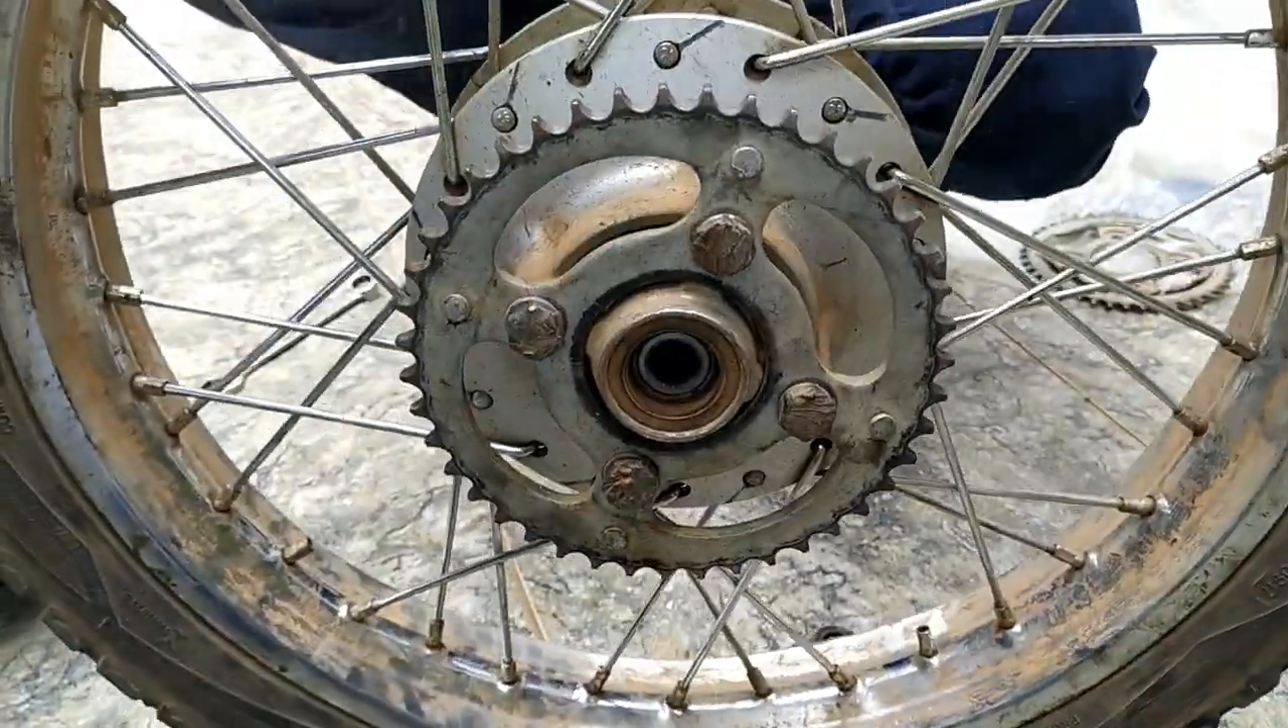Já colocamos aqui a relação Ó Vocês podem estar vendo aí Relaçãozinha colocada.